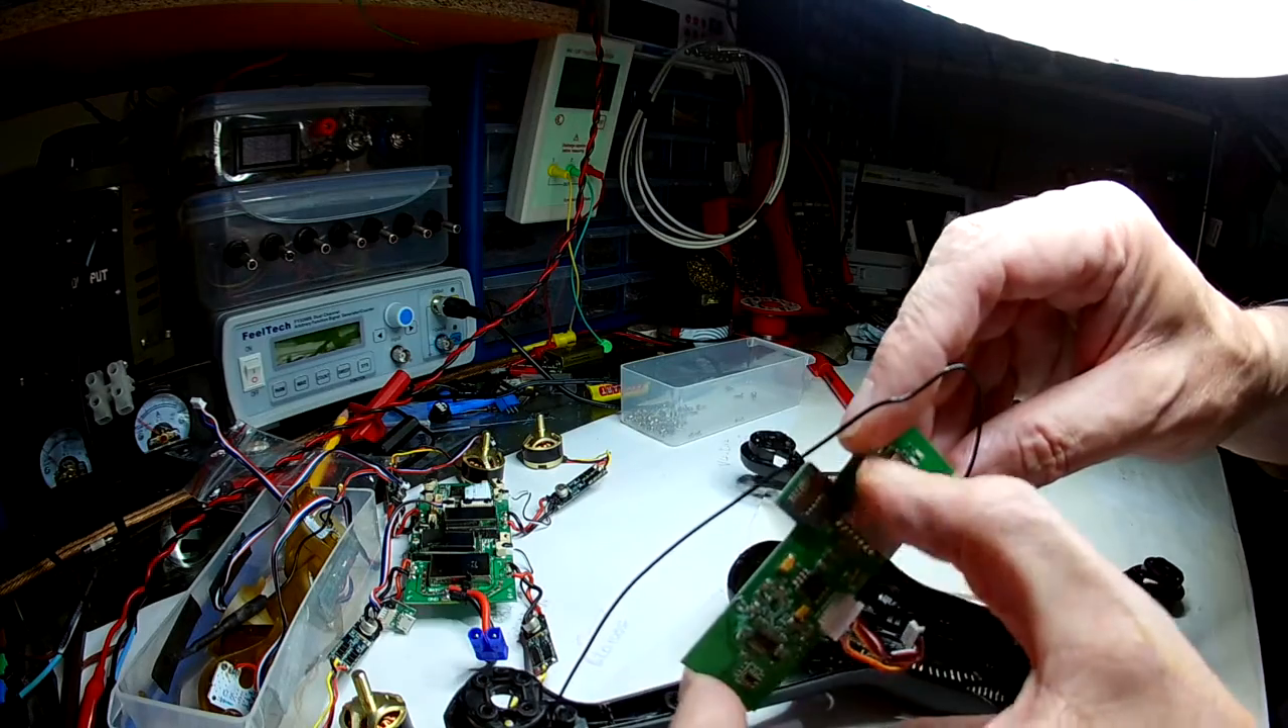Okay, so there's the board out.